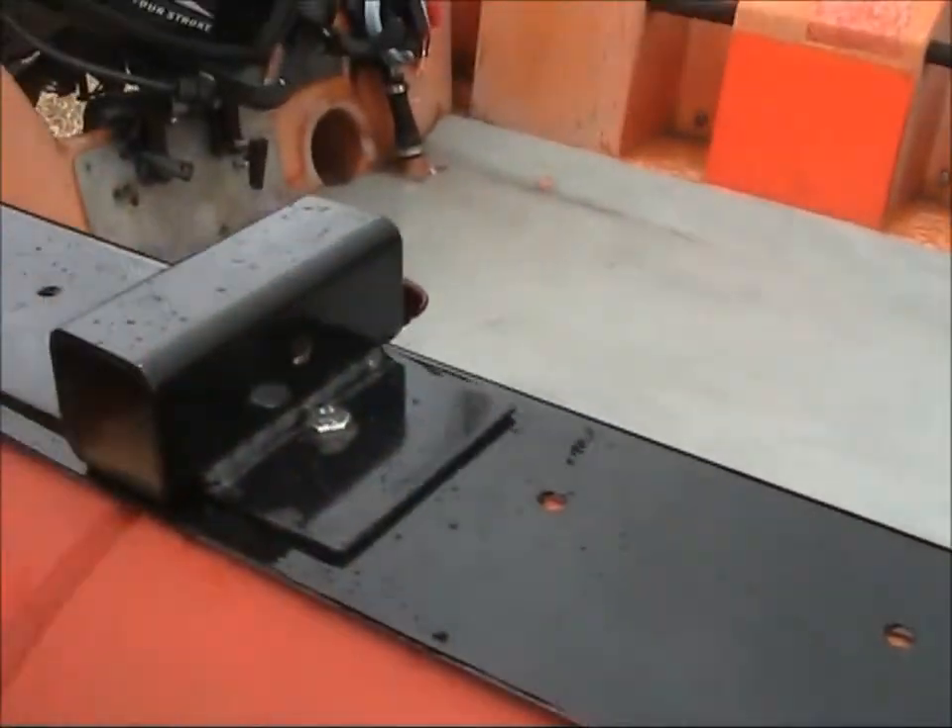So I've mounted the receiver on.